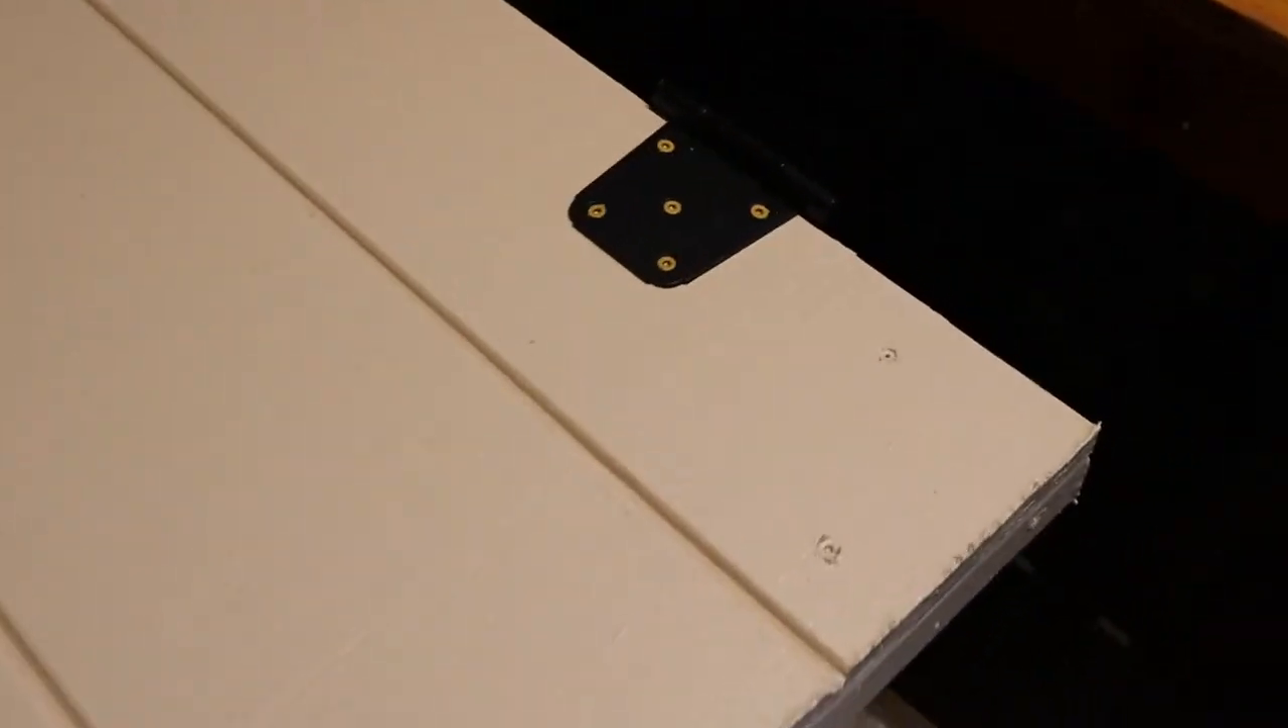I also got the hinges fastened.